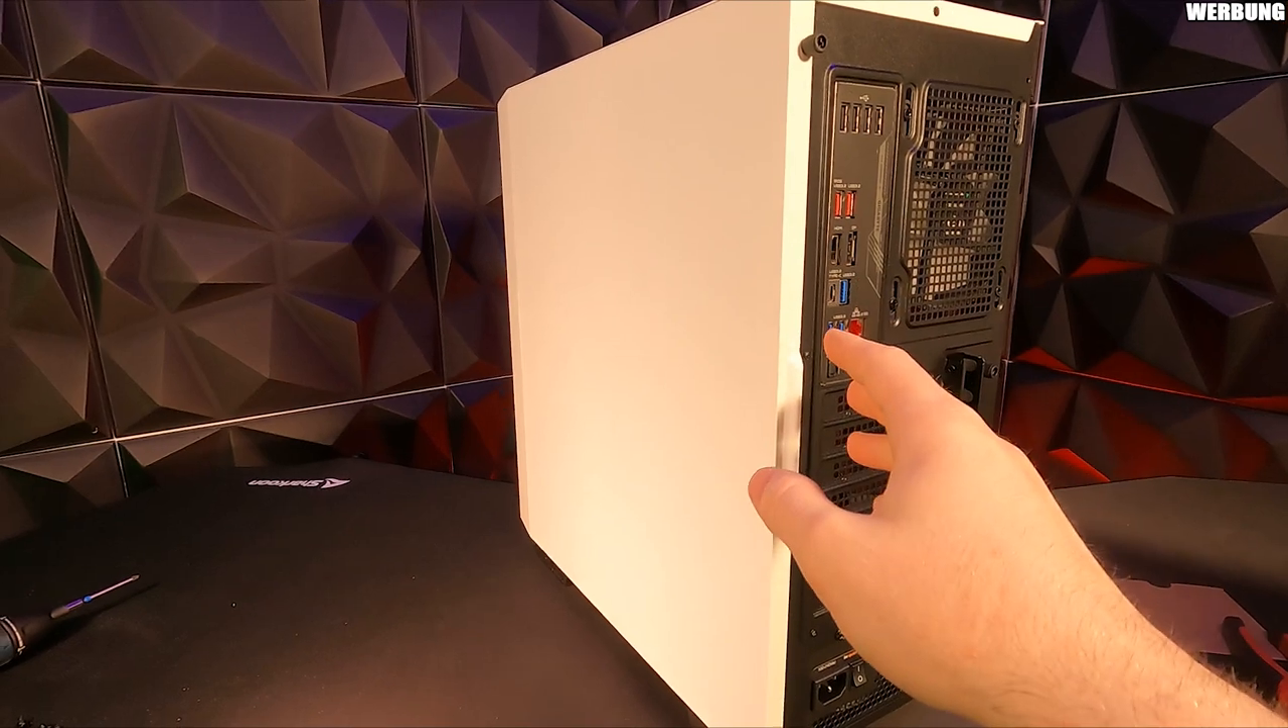Den Deckel habe ich jetzt auch wieder drauf gemacht.